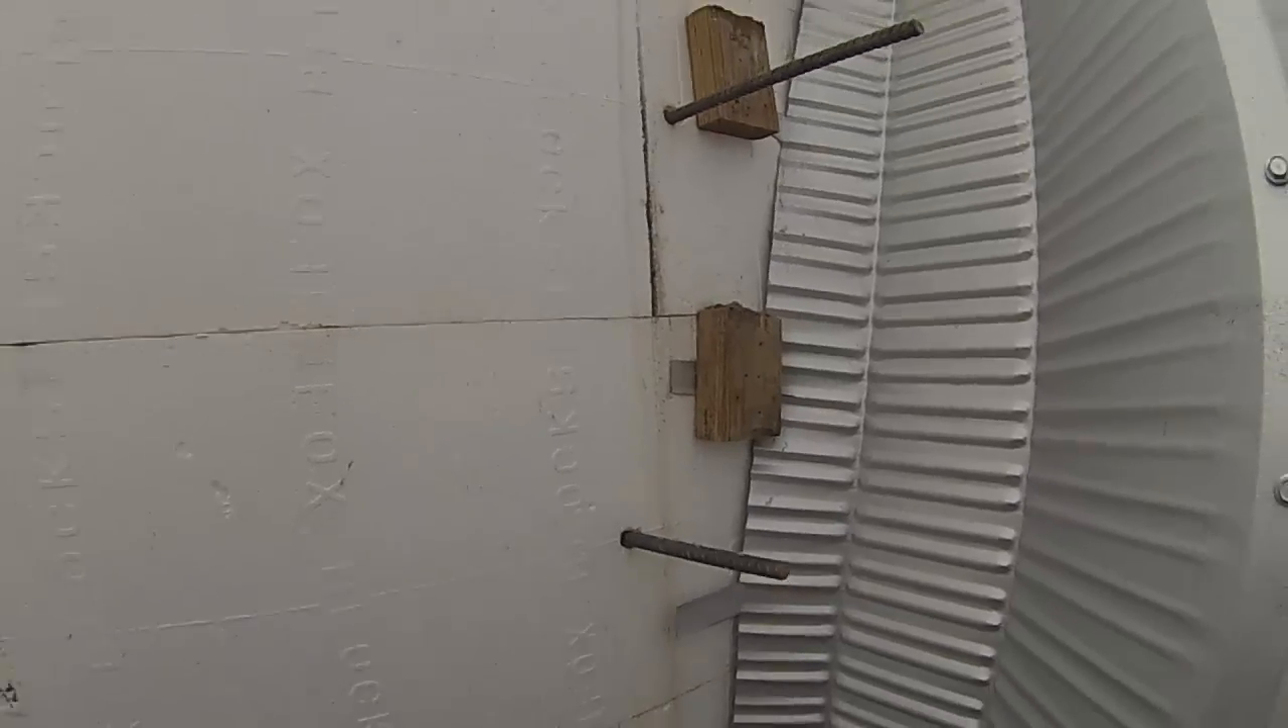I just wanted a bit of a toe to keep the wall stable. Here you can see some scrap blocks screwed through the tabs and into the FOX blocks.